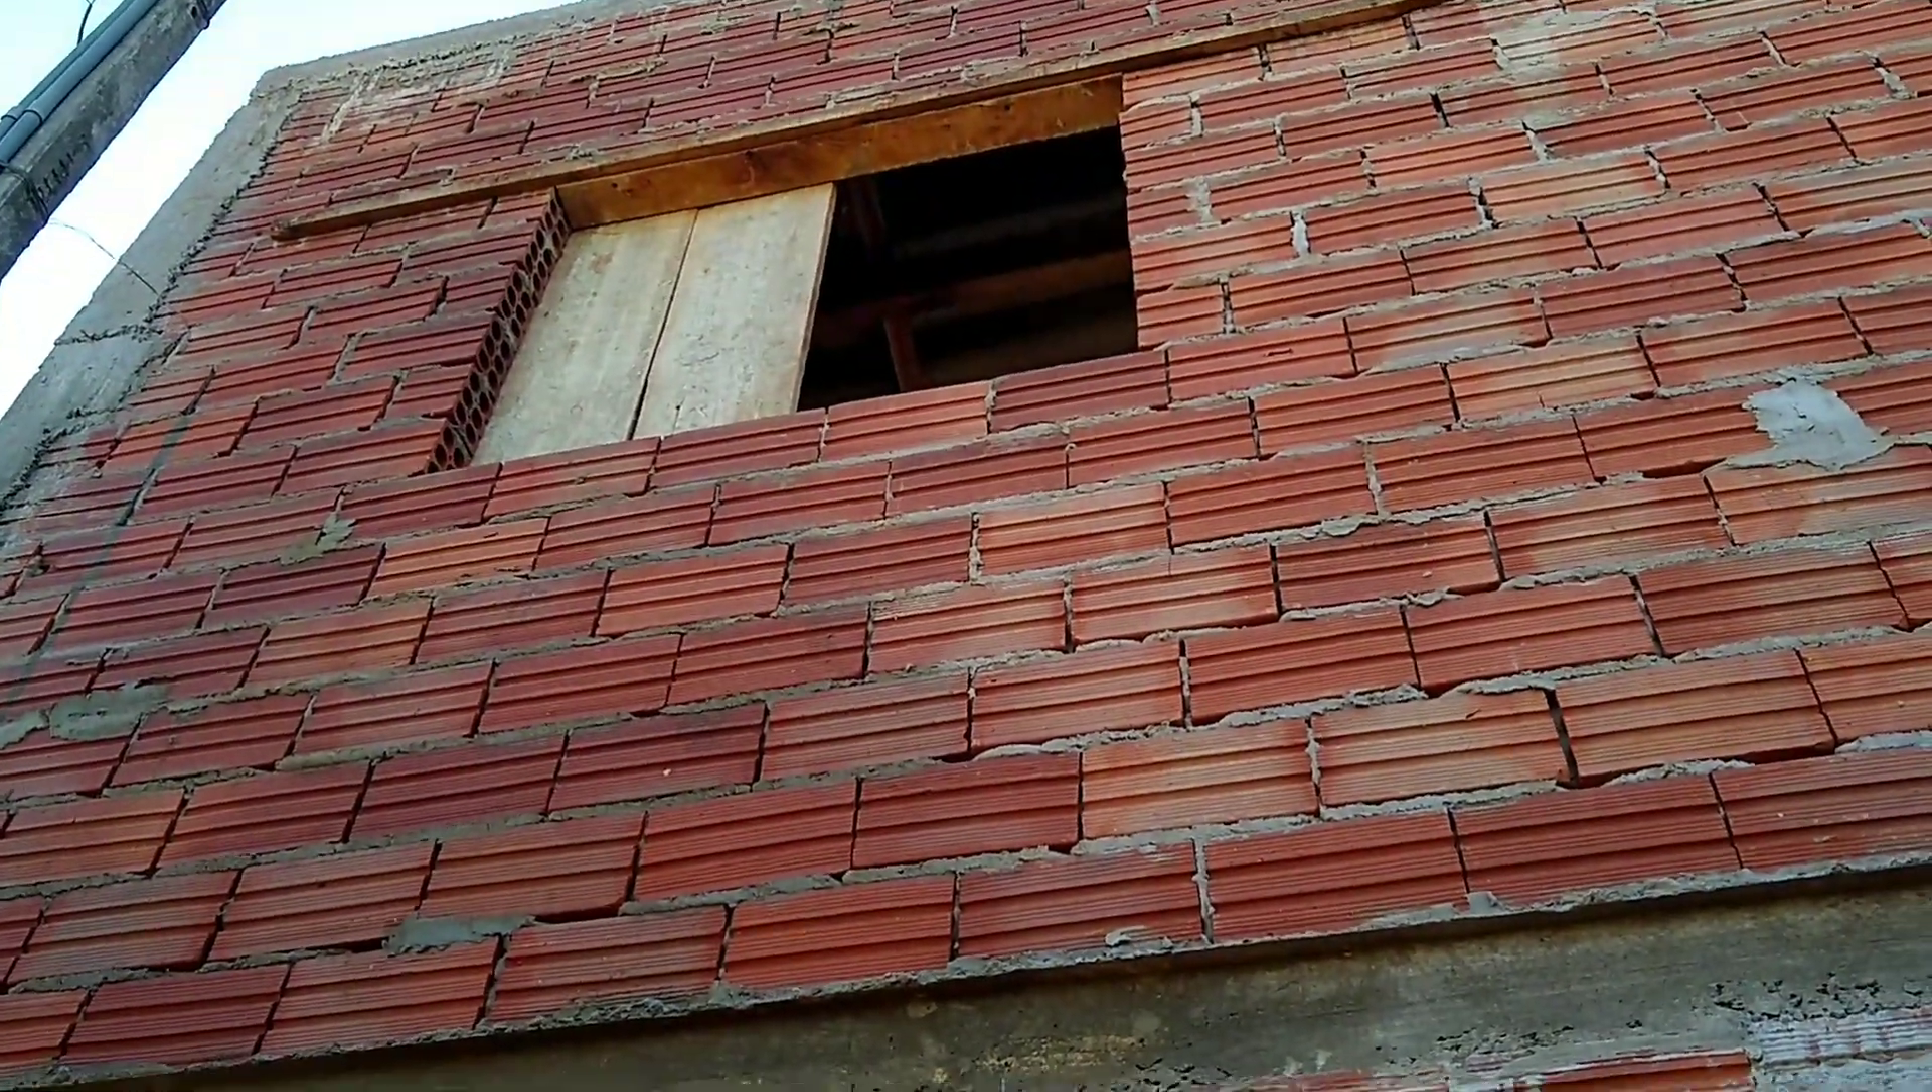Lá em cima é o quarto do Zepp Que ainda falta colocar a janela também.